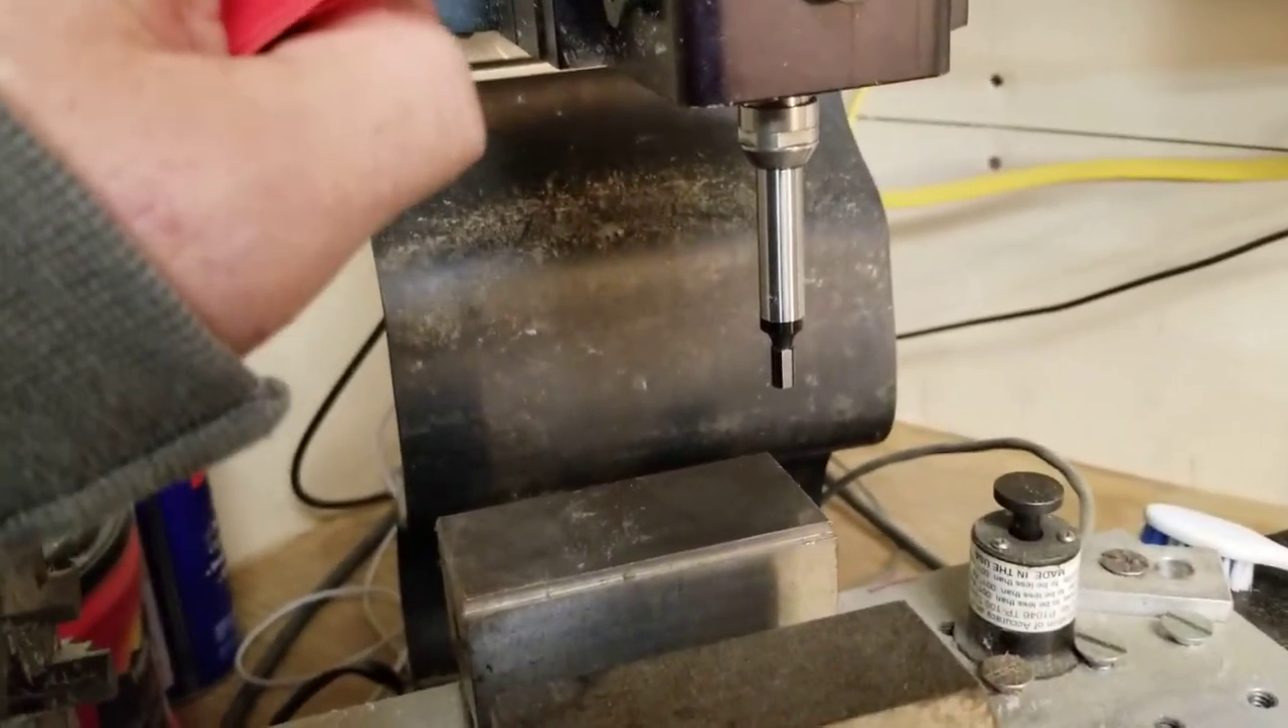We've got the edge finder in the spindle.